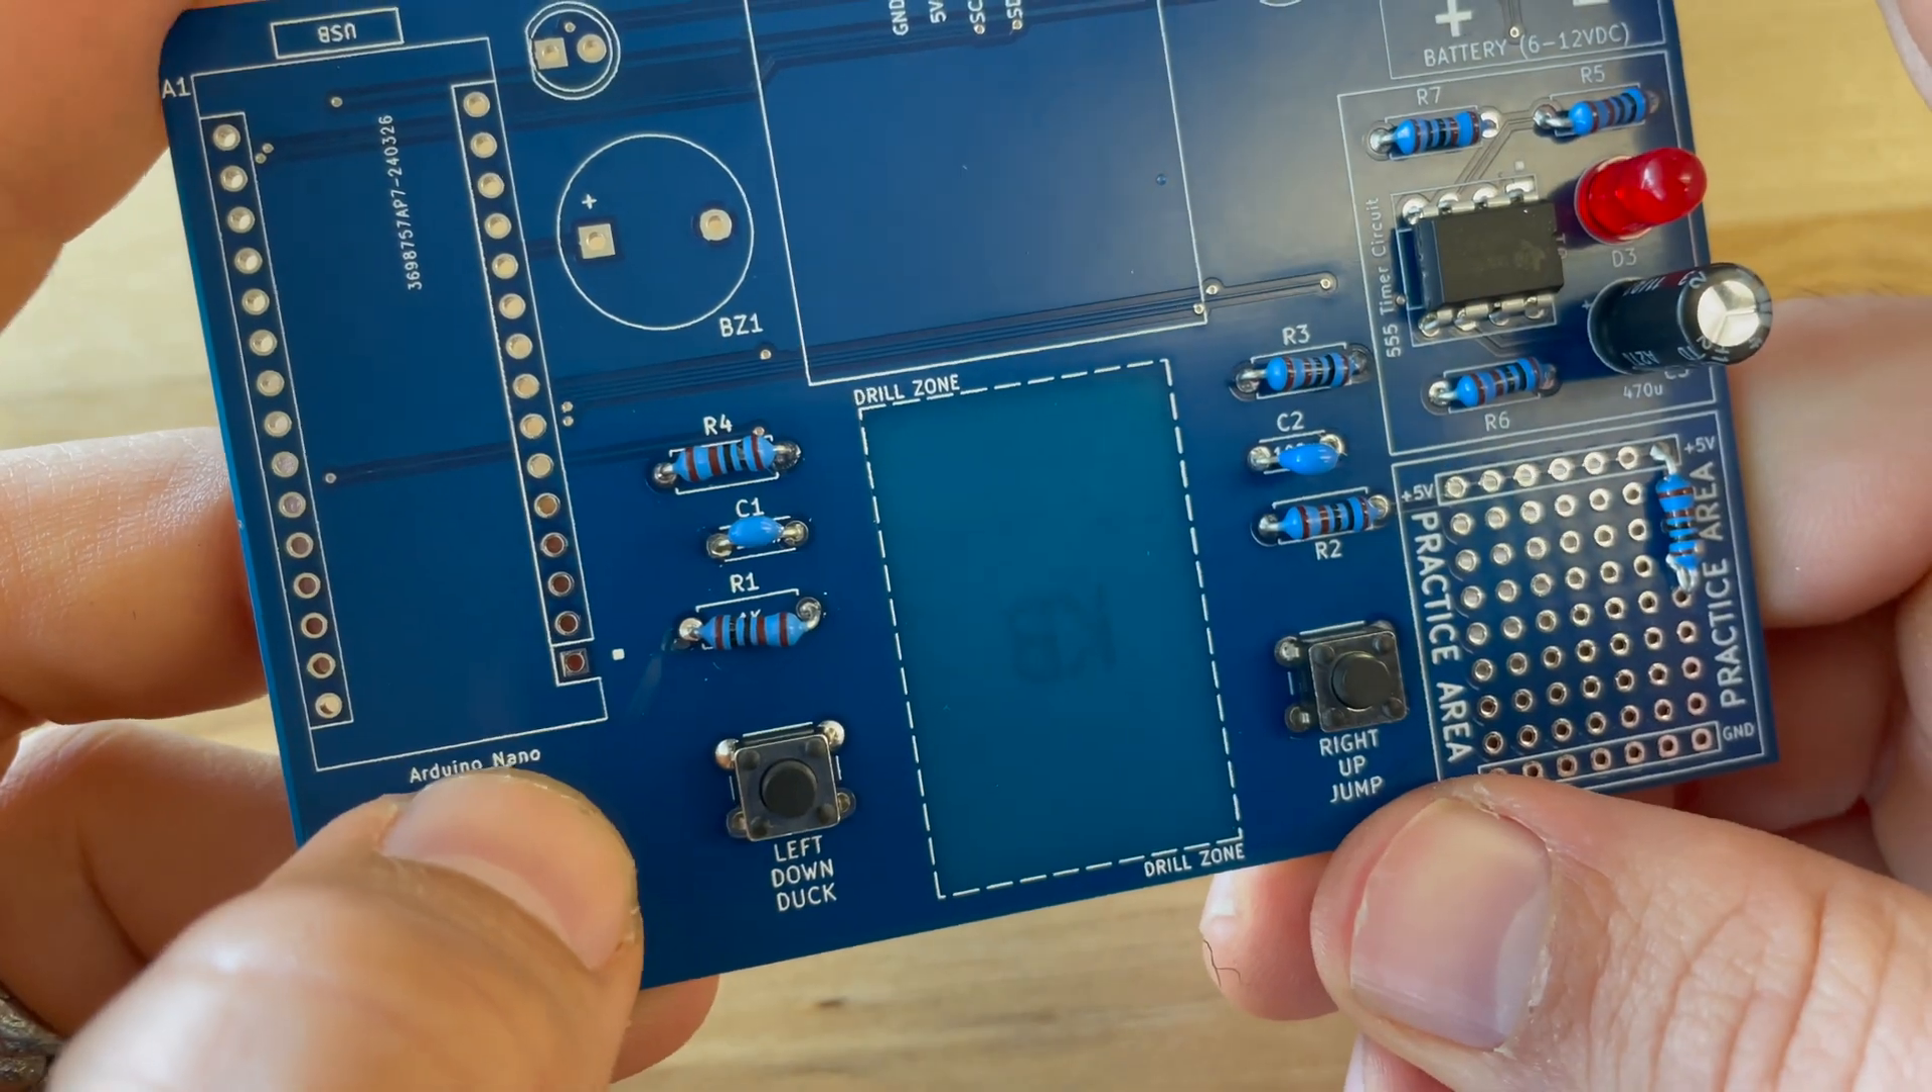So you can see I went ahead and soldered the resistors on, the capacitors on, and the buttons.